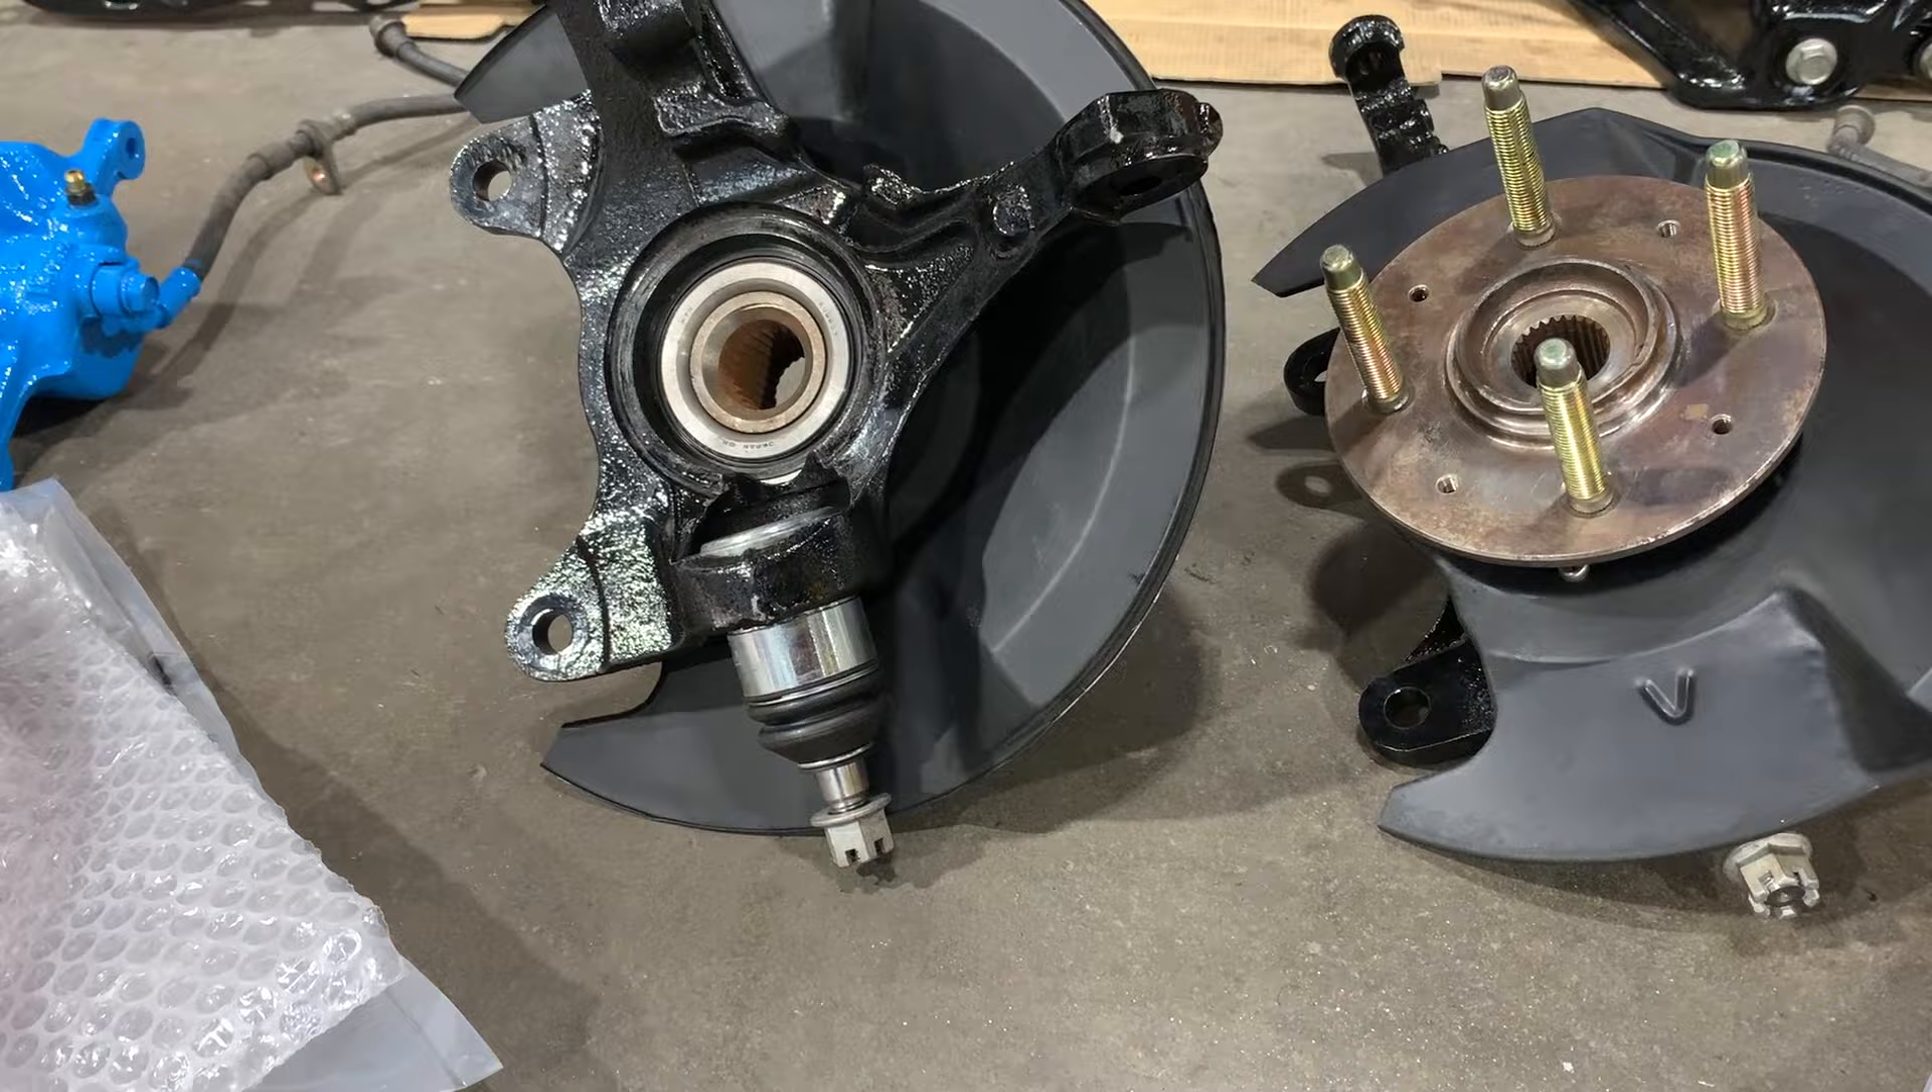We've also got a hard race roll center correction ball joint that has been installed.